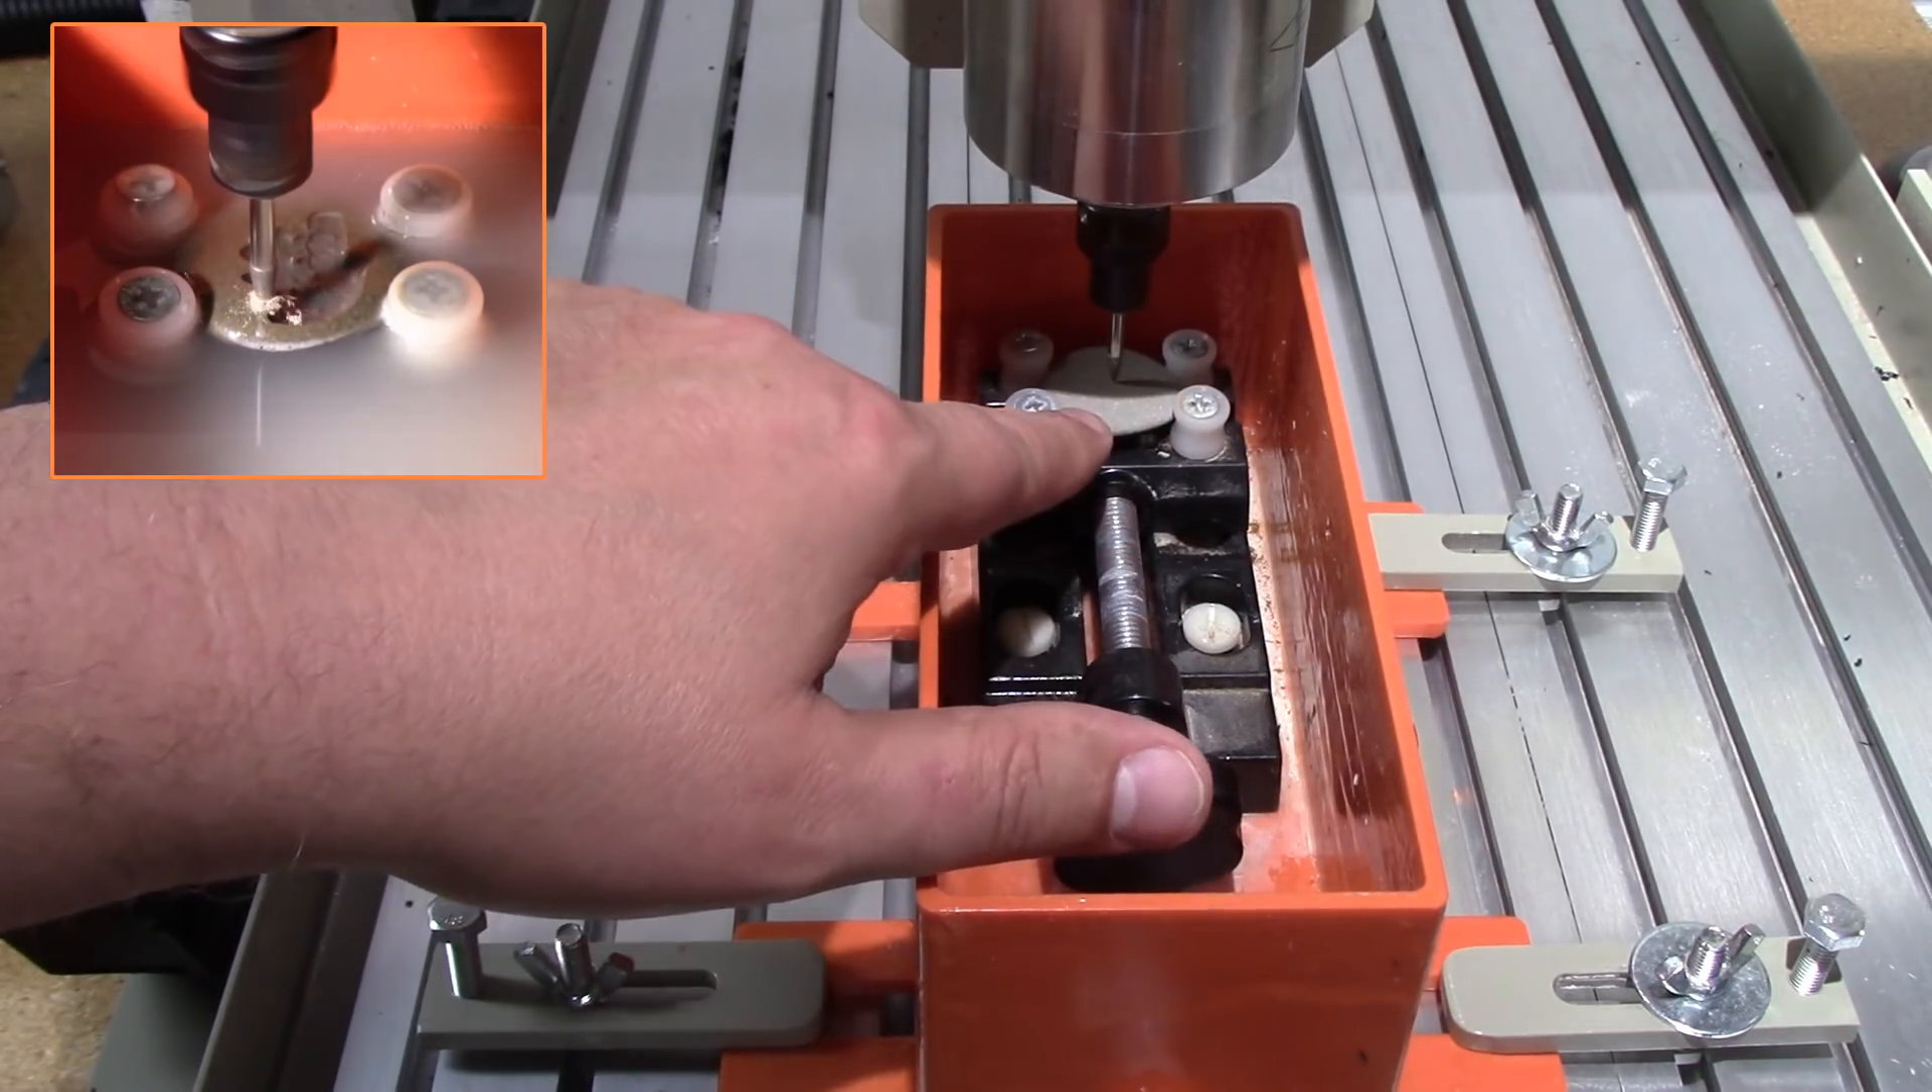I've got the vice installed here, as you can see.